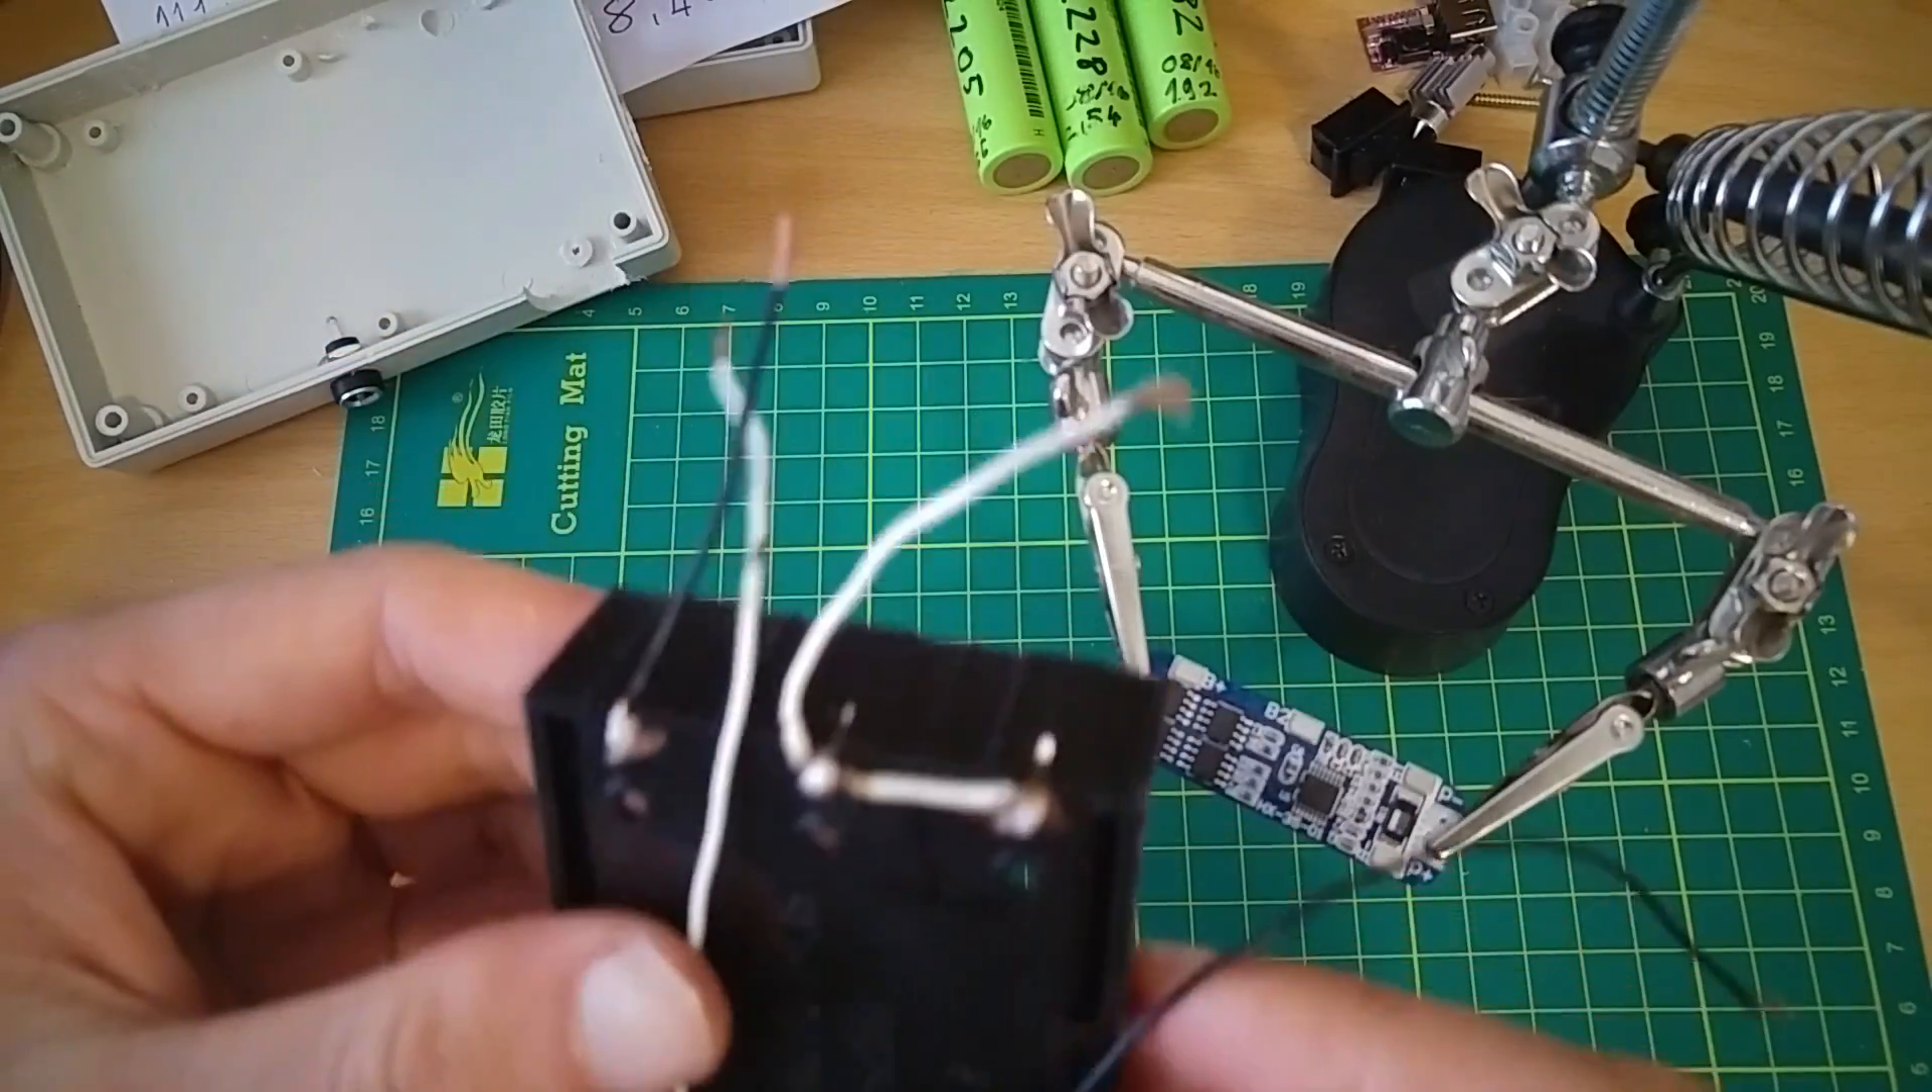I have soldered this battery case. And it's time to solder it to this PCB.